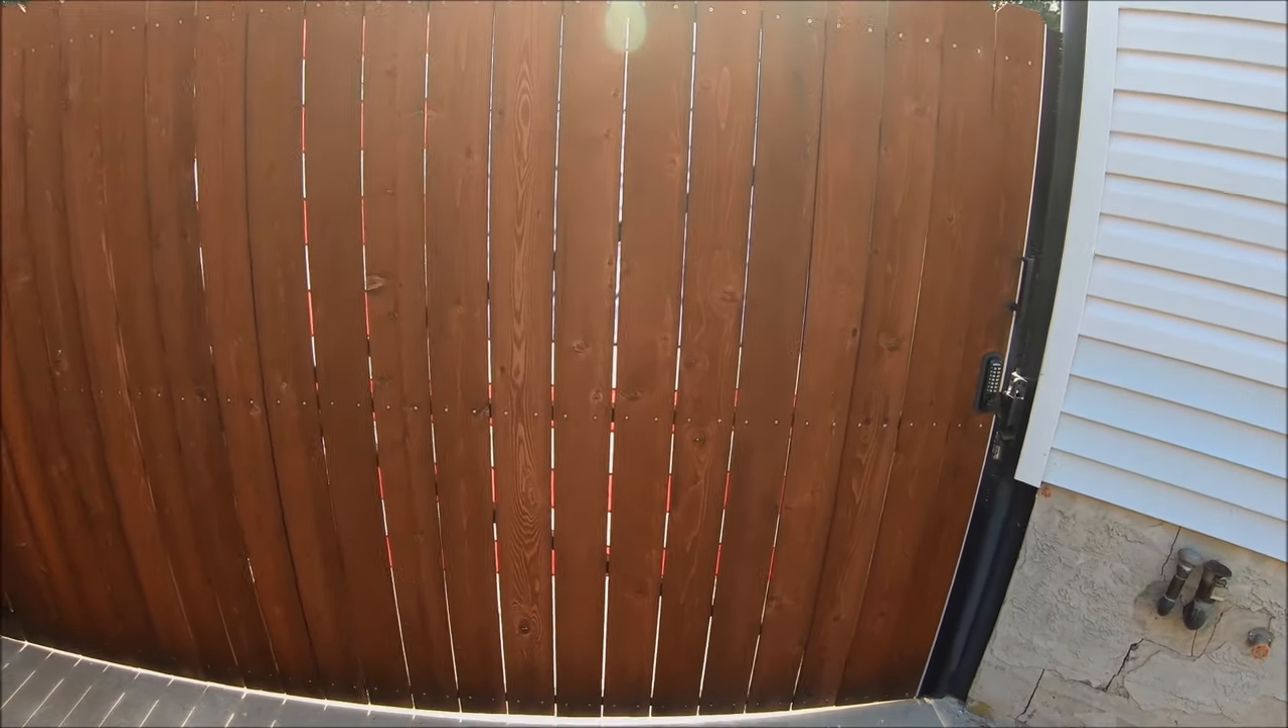These pickets were originally butted as tight as you can possibly go, and you can see now I got about quarter-inch gaps.